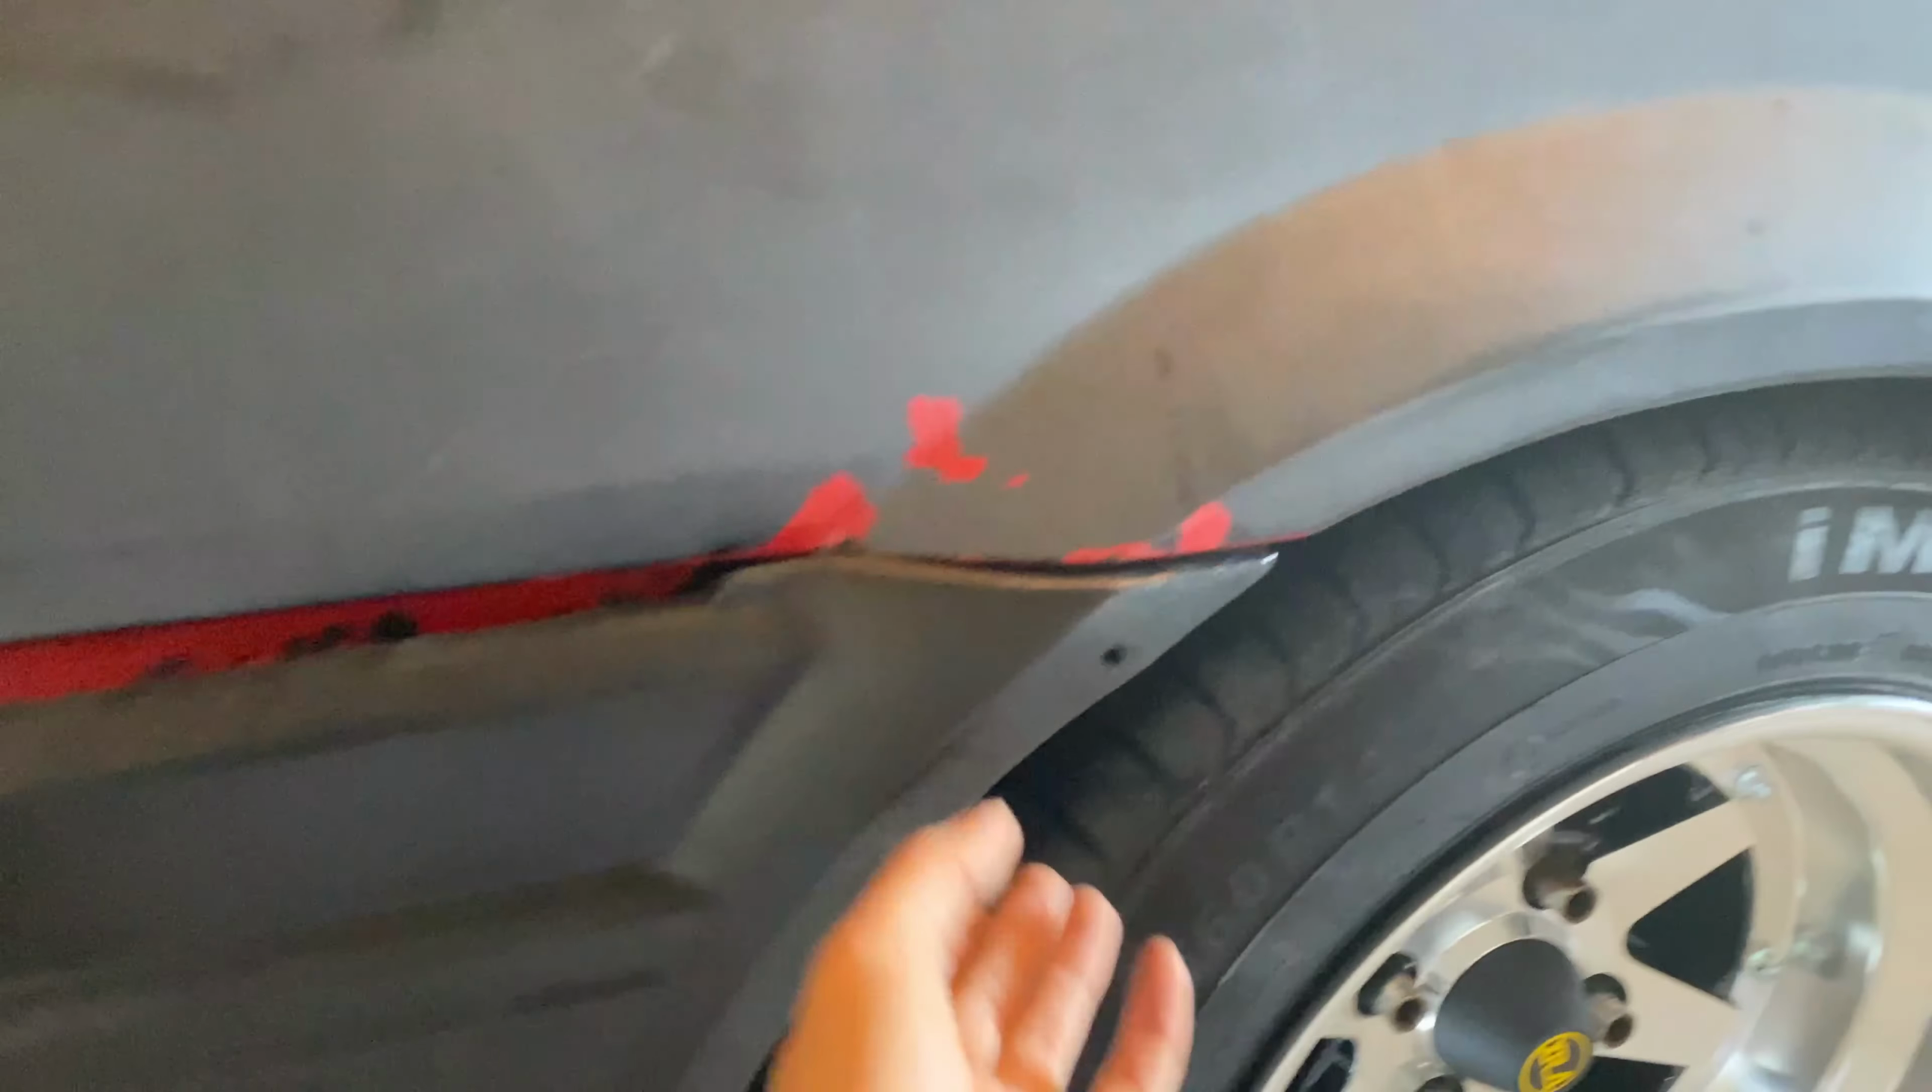I realized that a lot of the bumper is broken as in where all the screws go it's kind of broken so nothing fits properly it's all kind of sagging.